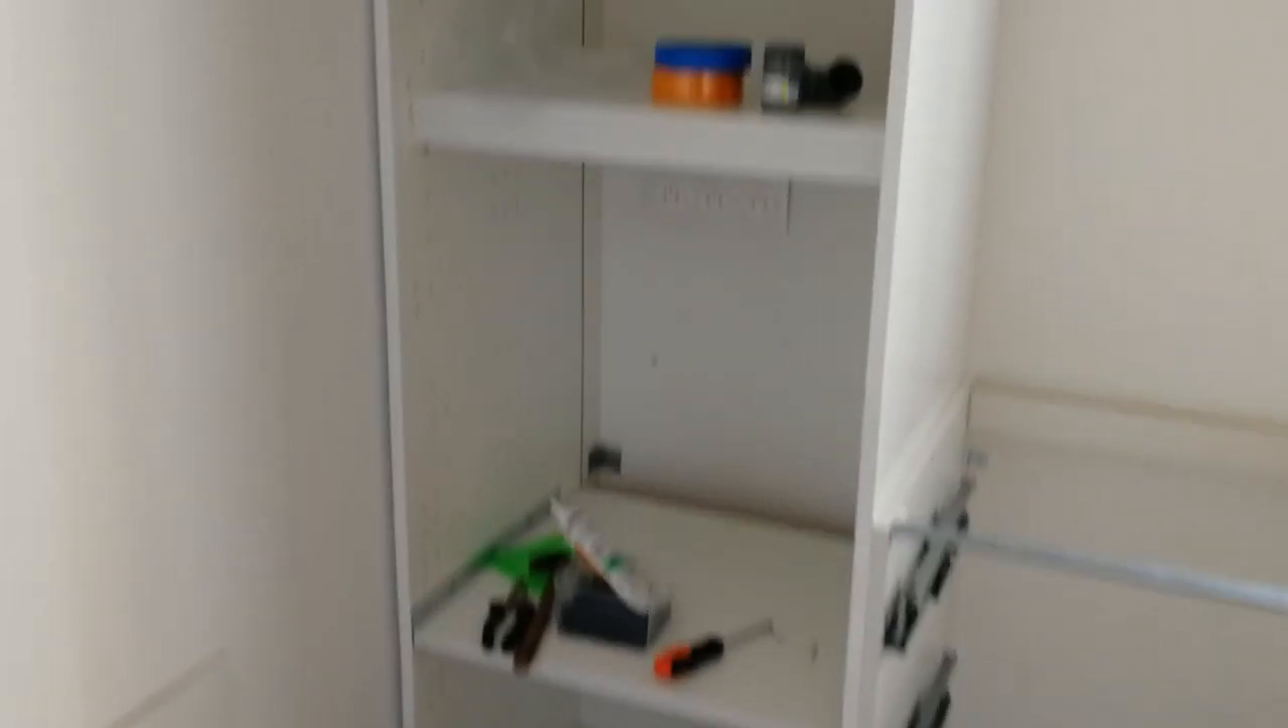Tower unit is pretty much built waiting for the oven and the microwave.